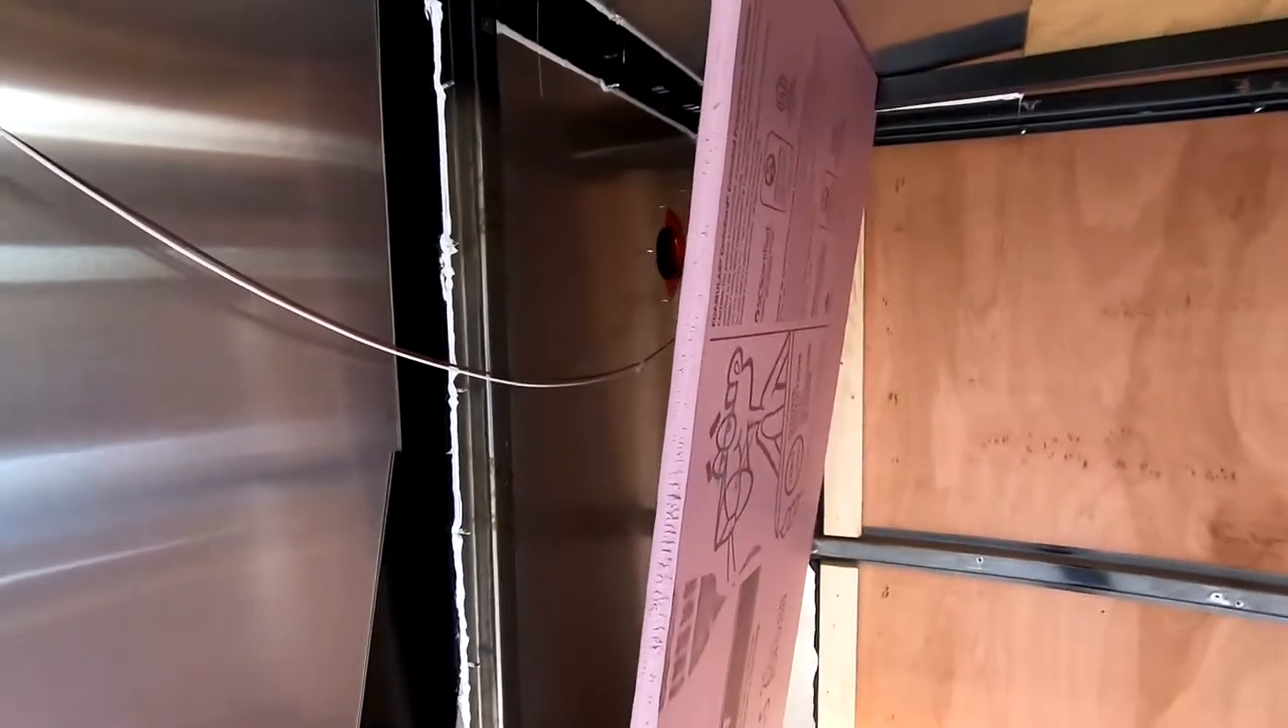You can see I'm sort of in the middle of inserting the foam on this side.